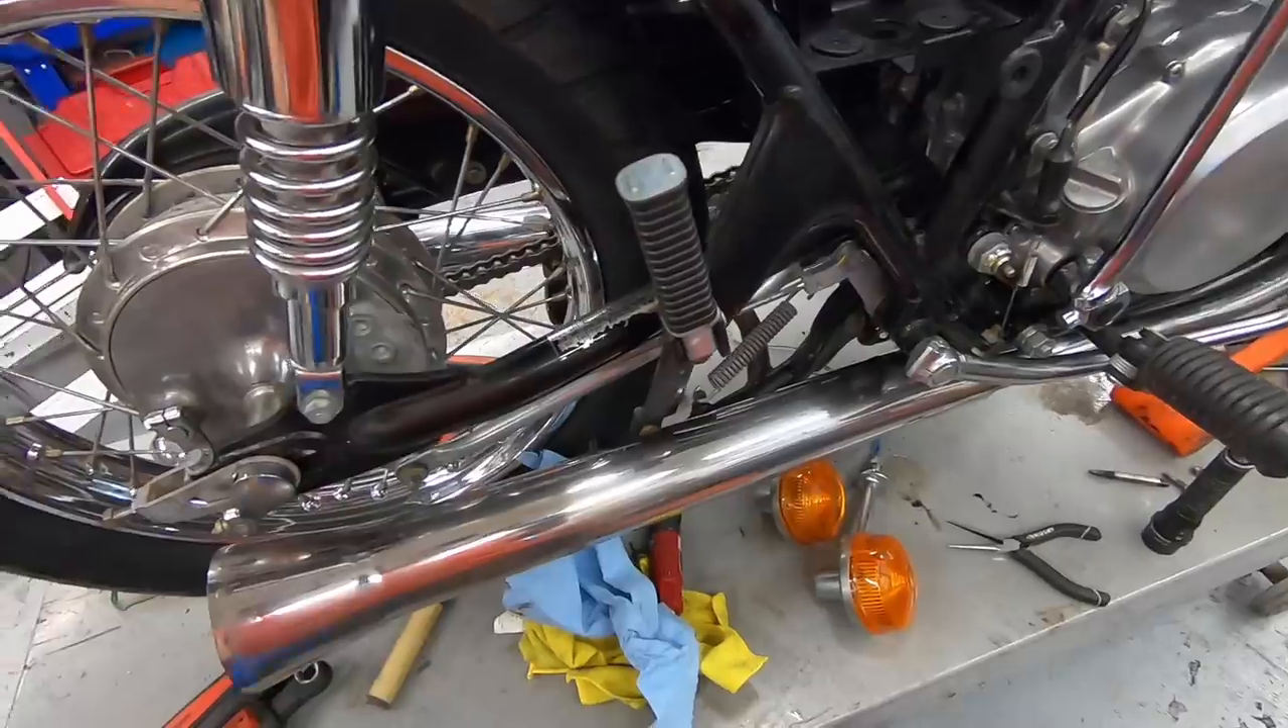You can see i have the exhaust on the bike.